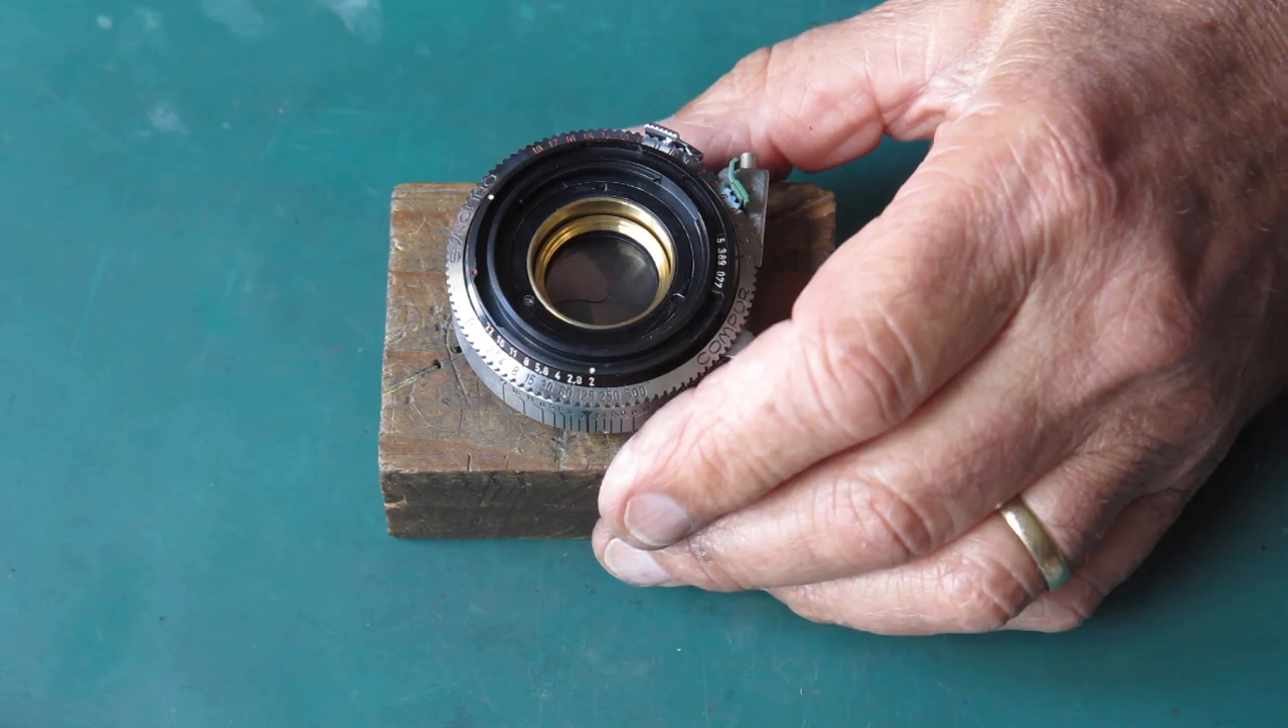At that point our shutter is complete and just needs the lenses put back in it.